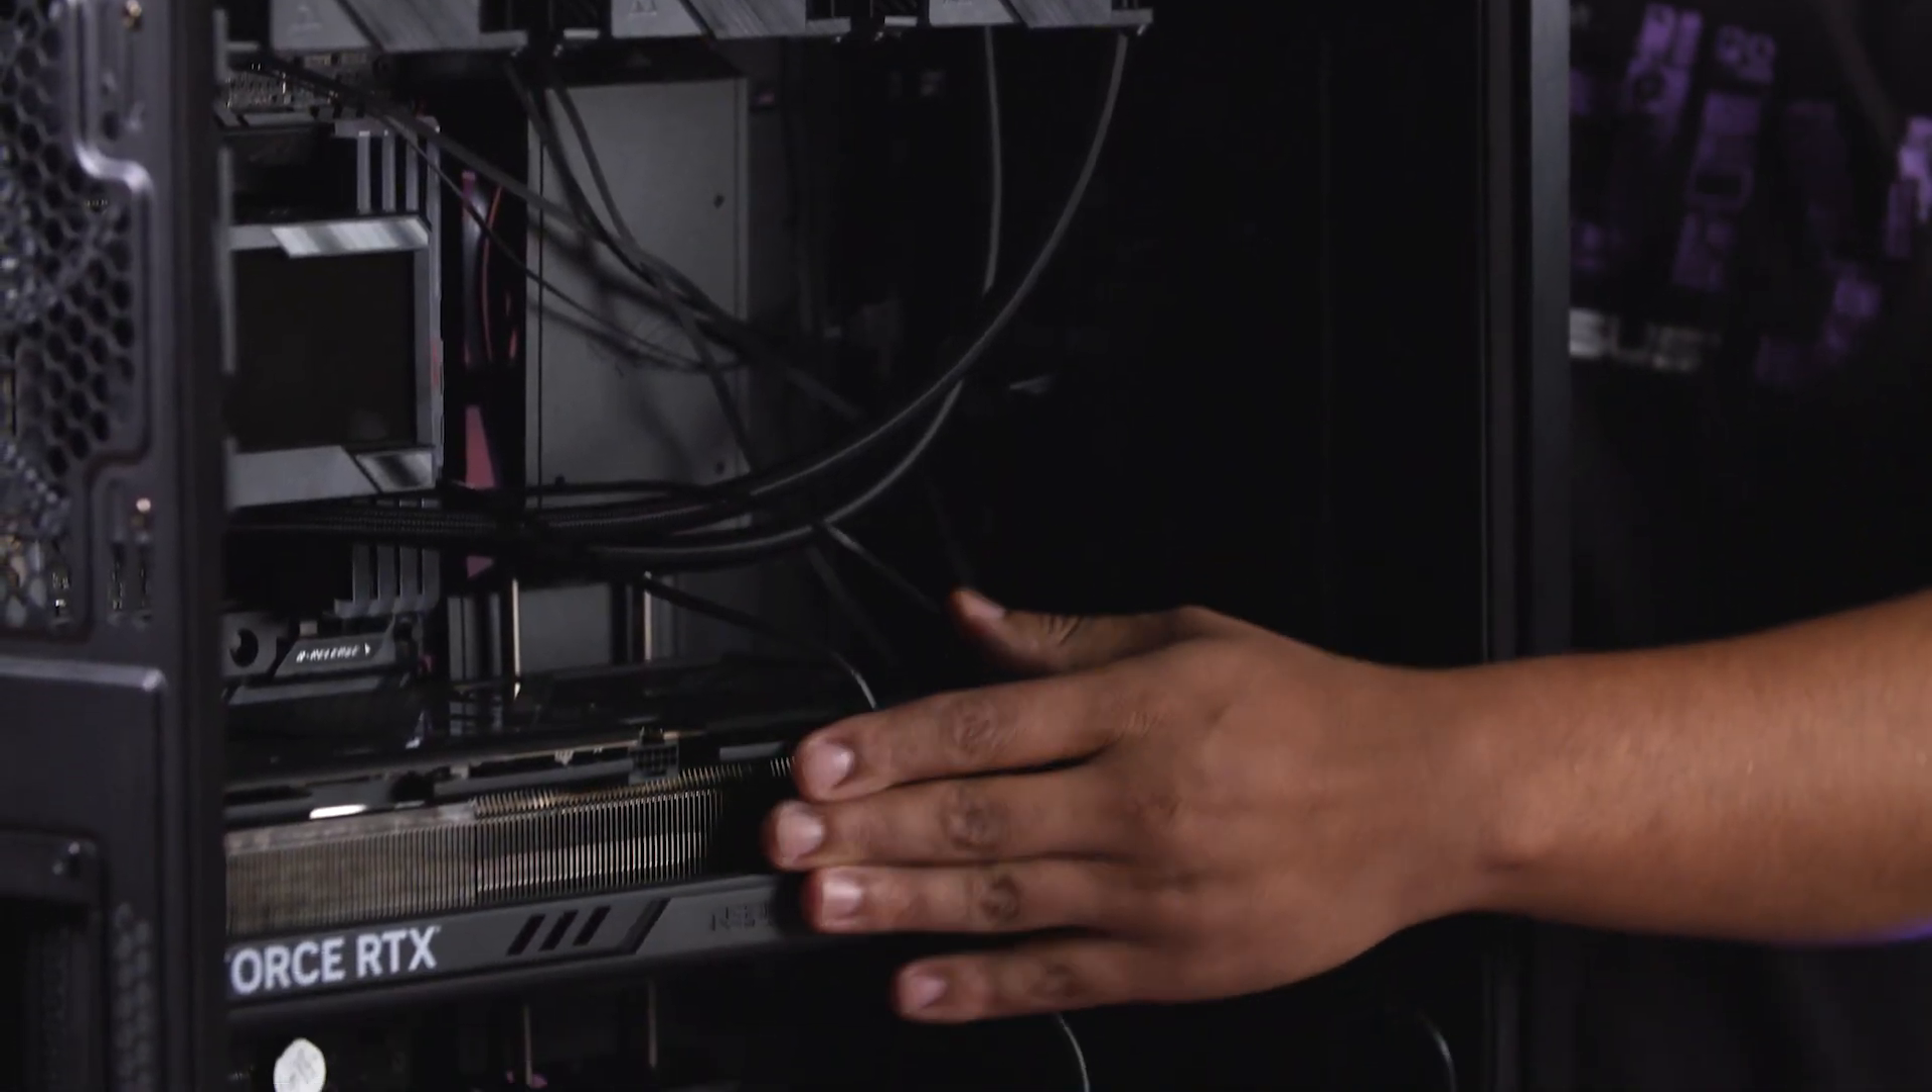So we can see we've got our graphics card installed.